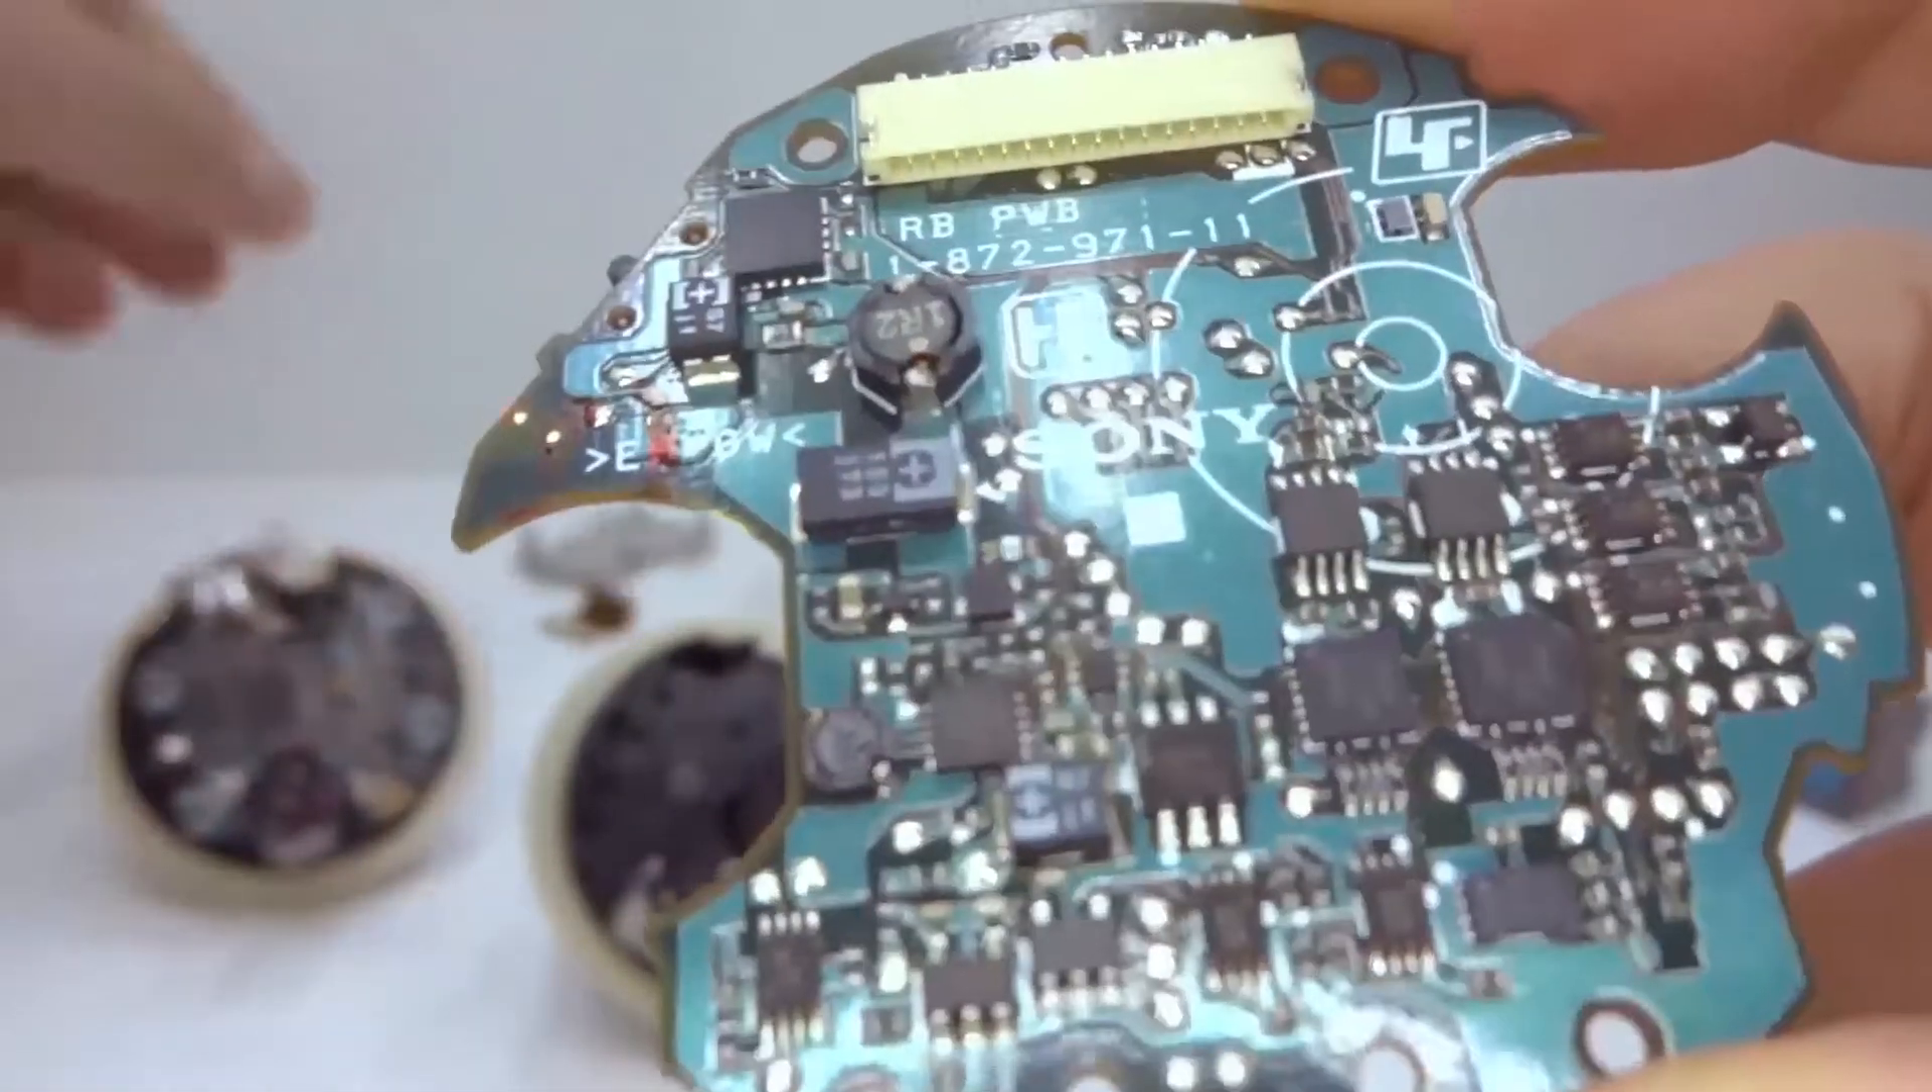And we have the board out.